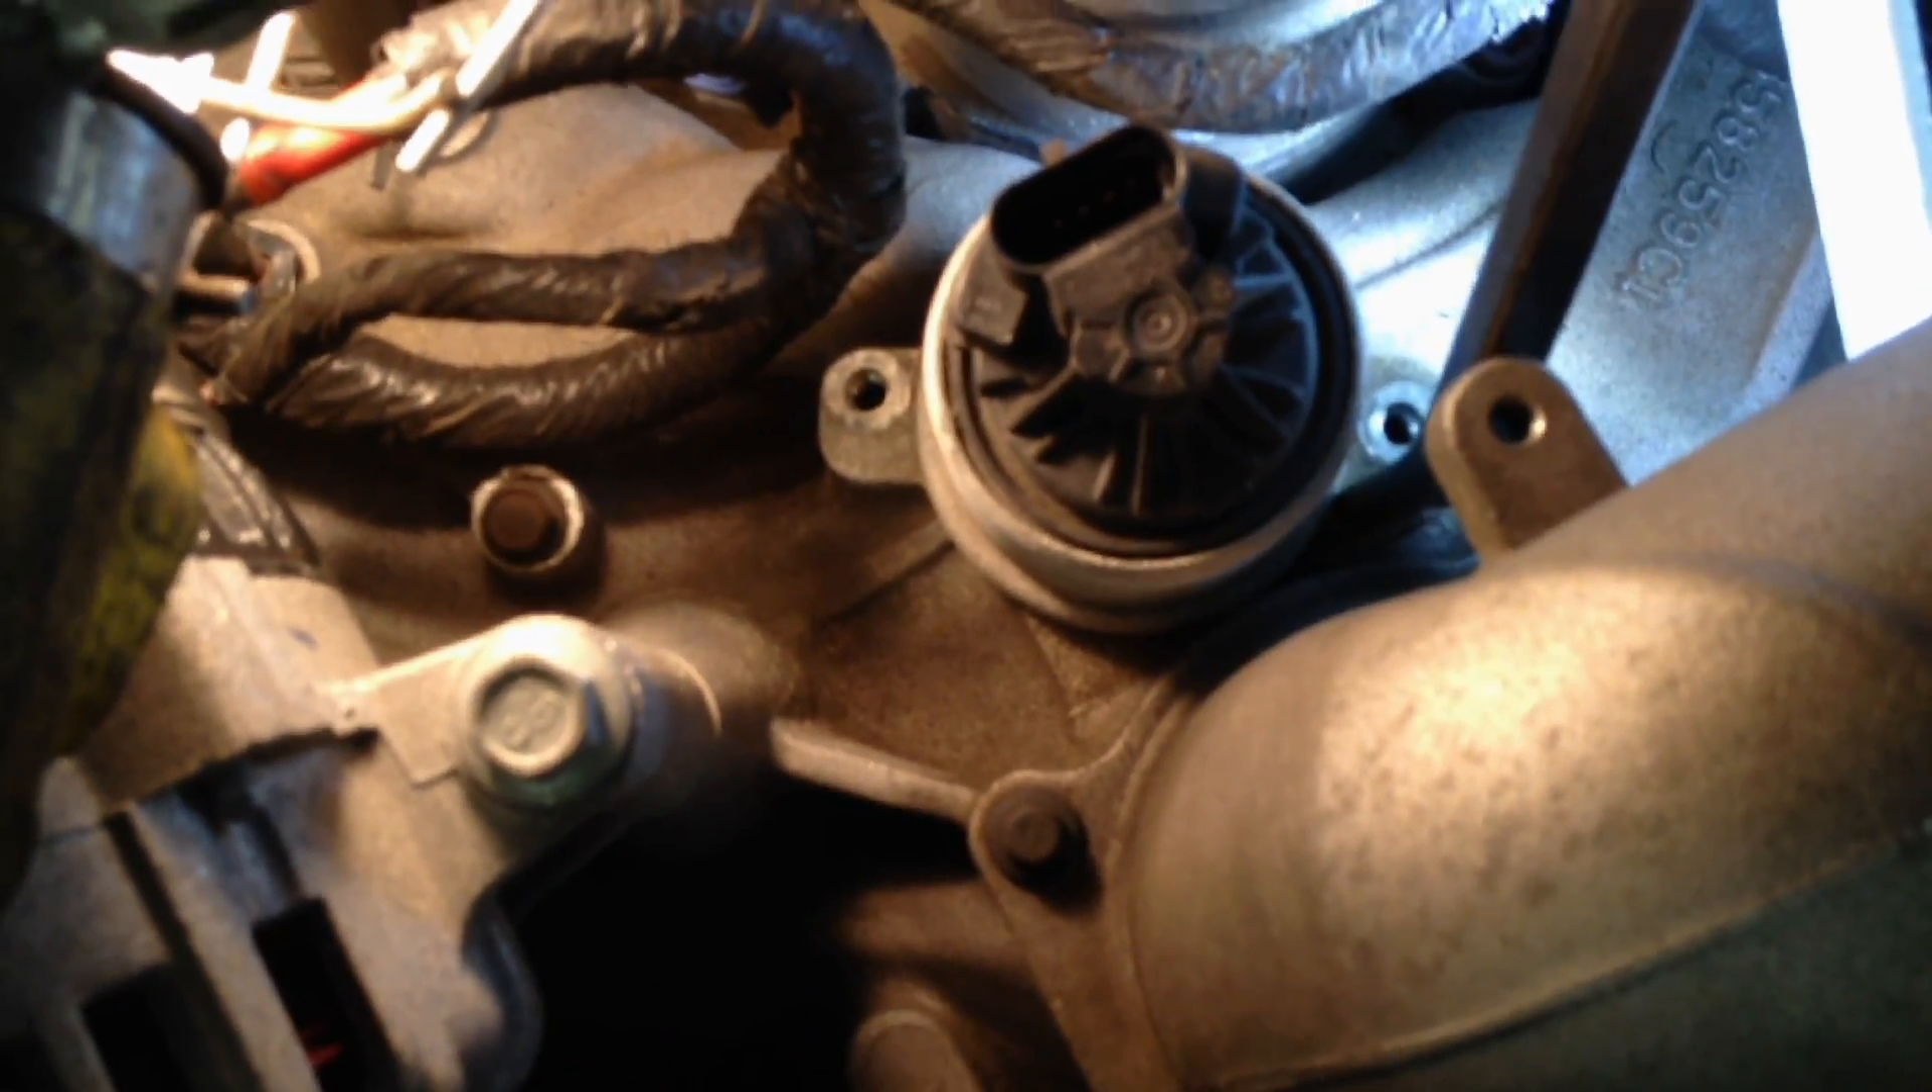Okay, so our bolts are out, the valve's still in there.